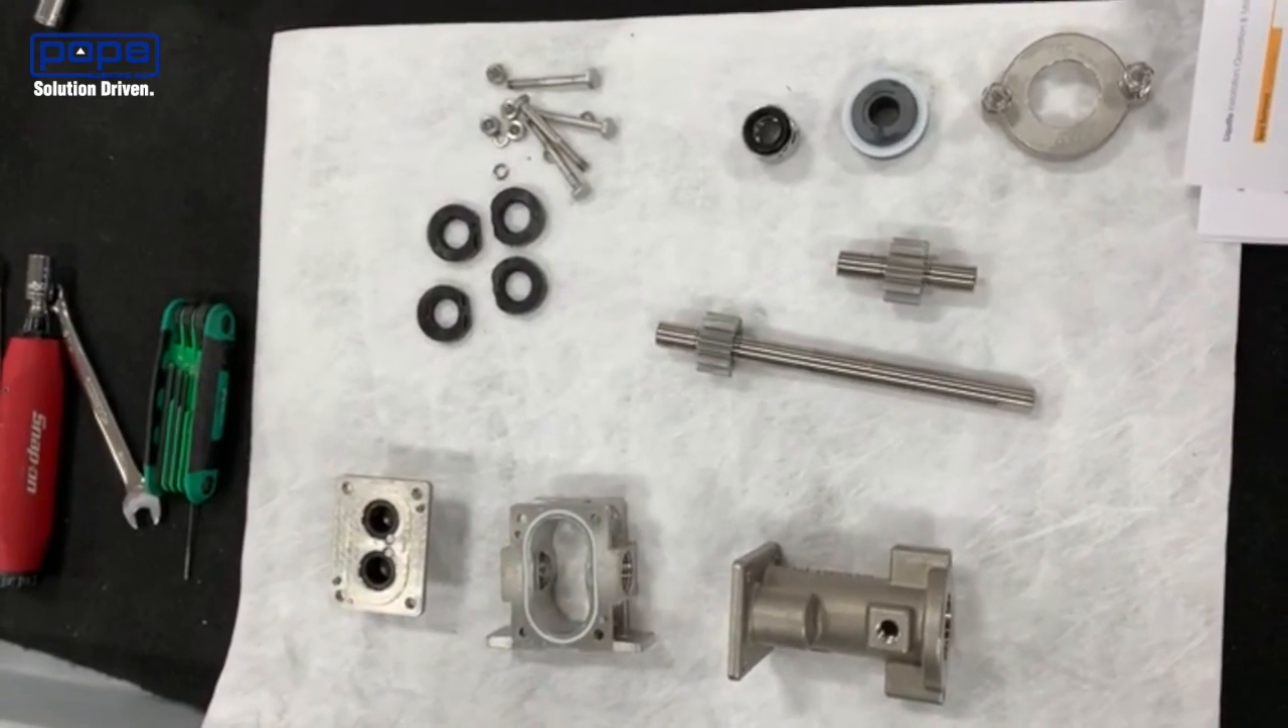We can just kind of talk about that, but now we've got the pump apart.